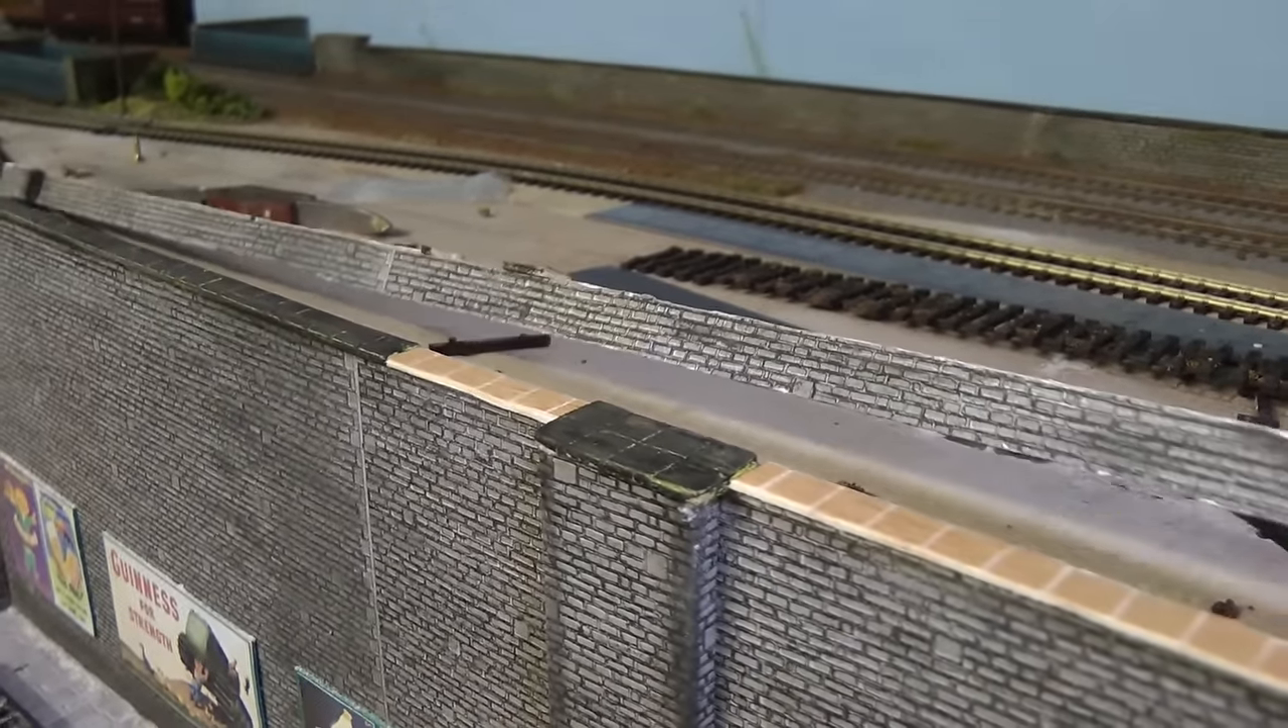Um As you can see I've got some Fresh Capping stones On the top edge Here.